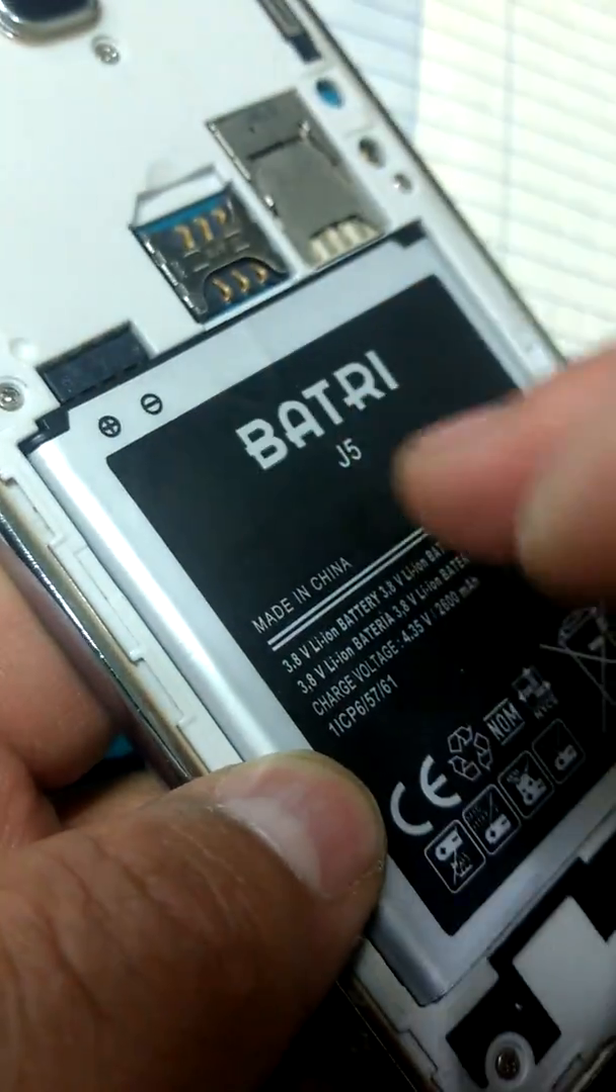La batería ya queda en su lugar.